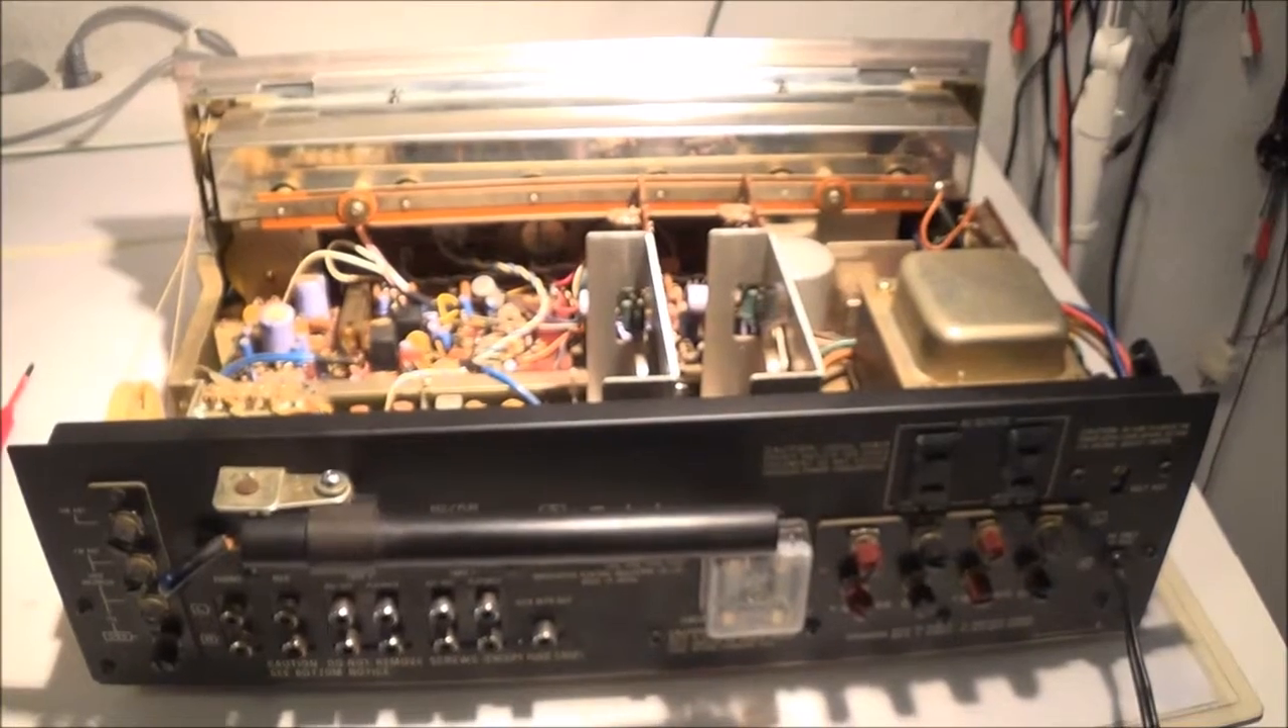So I removed the top cover and now I'm going to remove the bottom plate to the bottom cover.